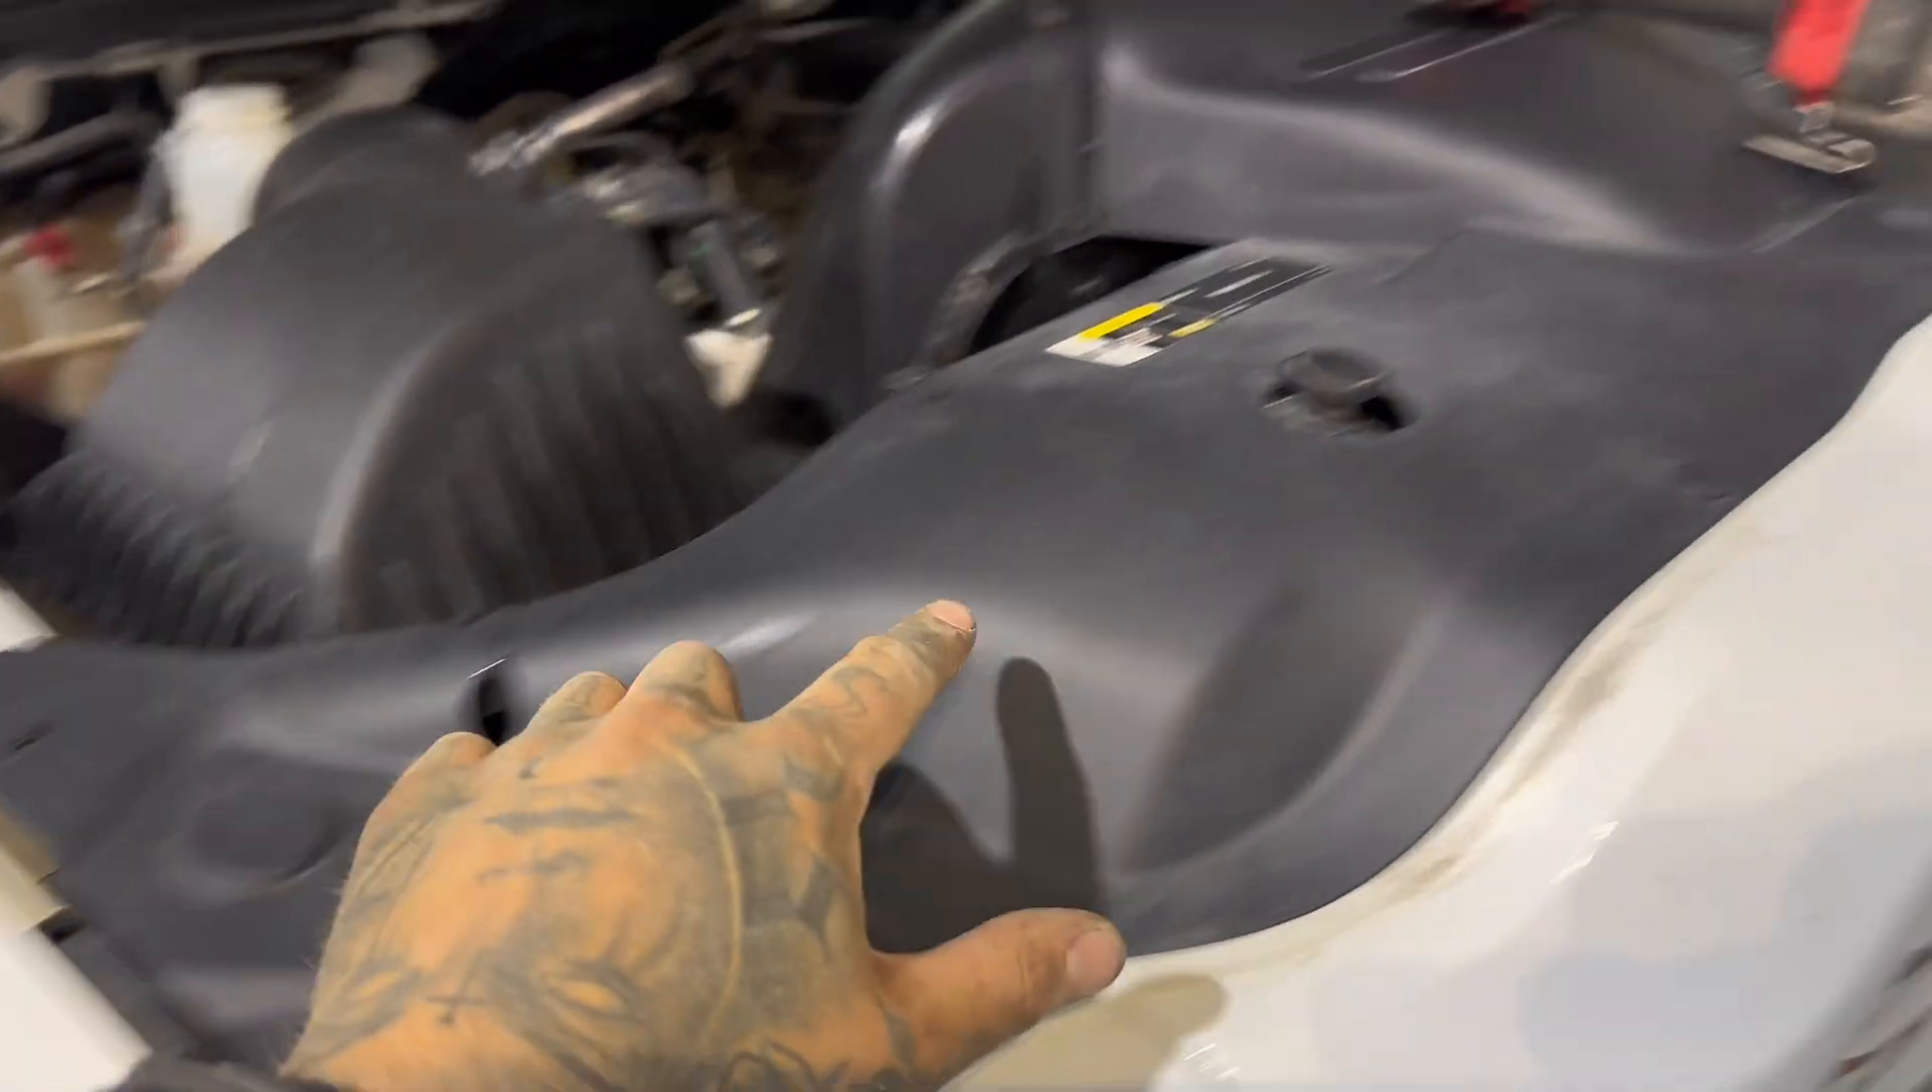On second thought, I left this air intake in for the time being, just because you have to actually pull off all of this stuff to get it out.